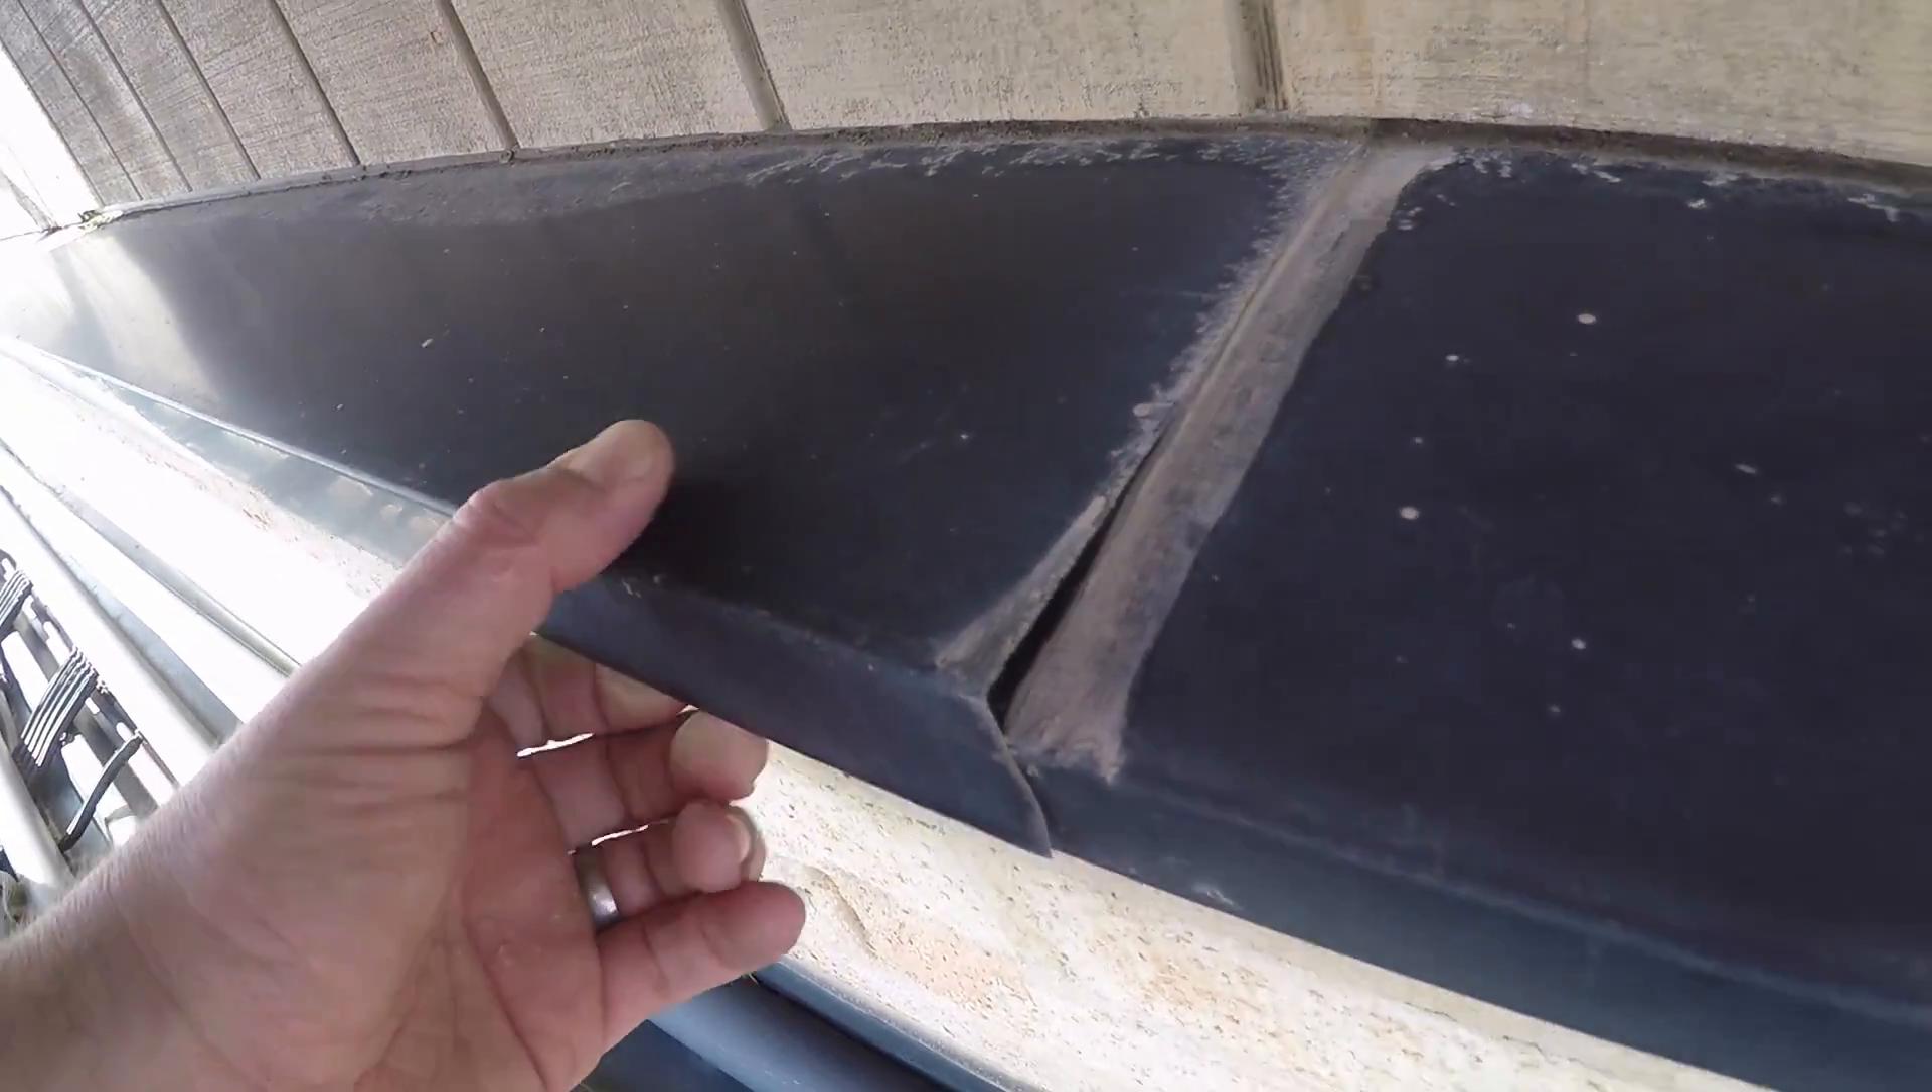The join is actually completely split there.